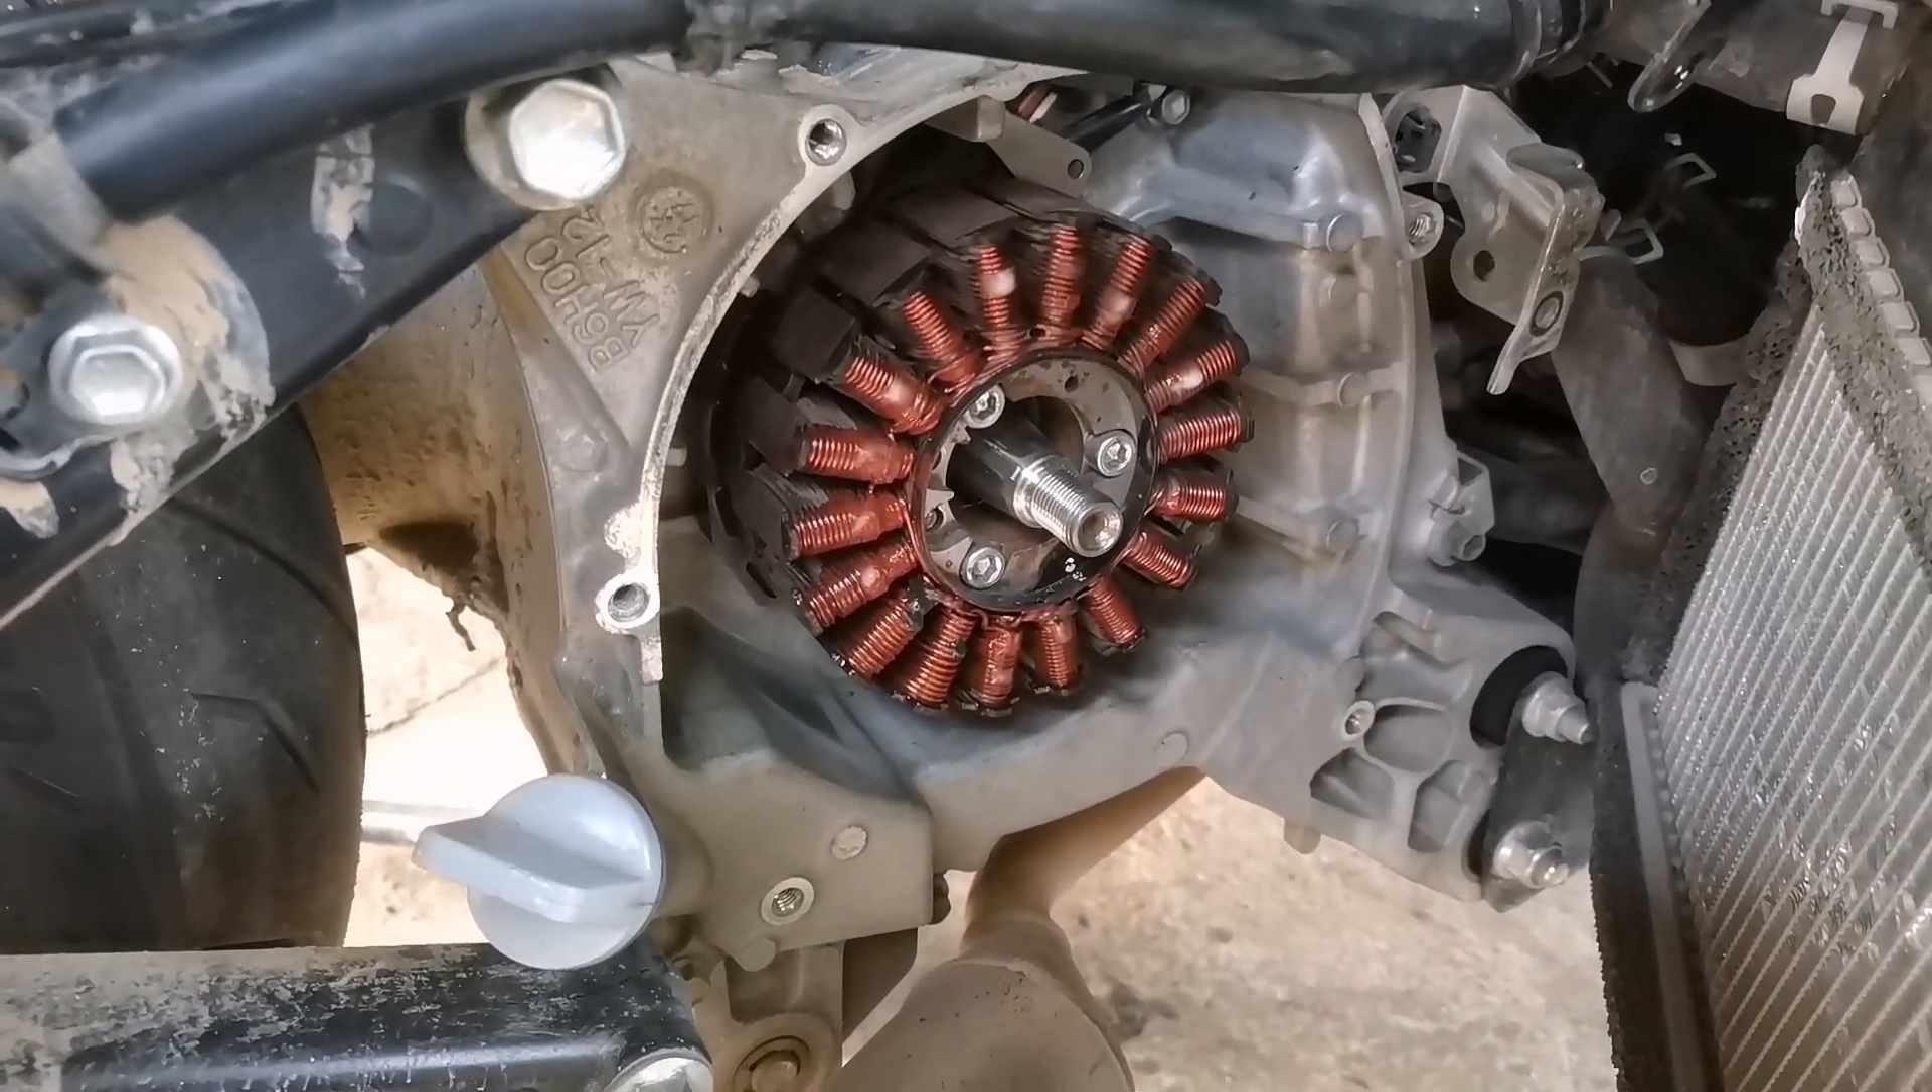So ayan na salpak na yung pinaka-stator nya.